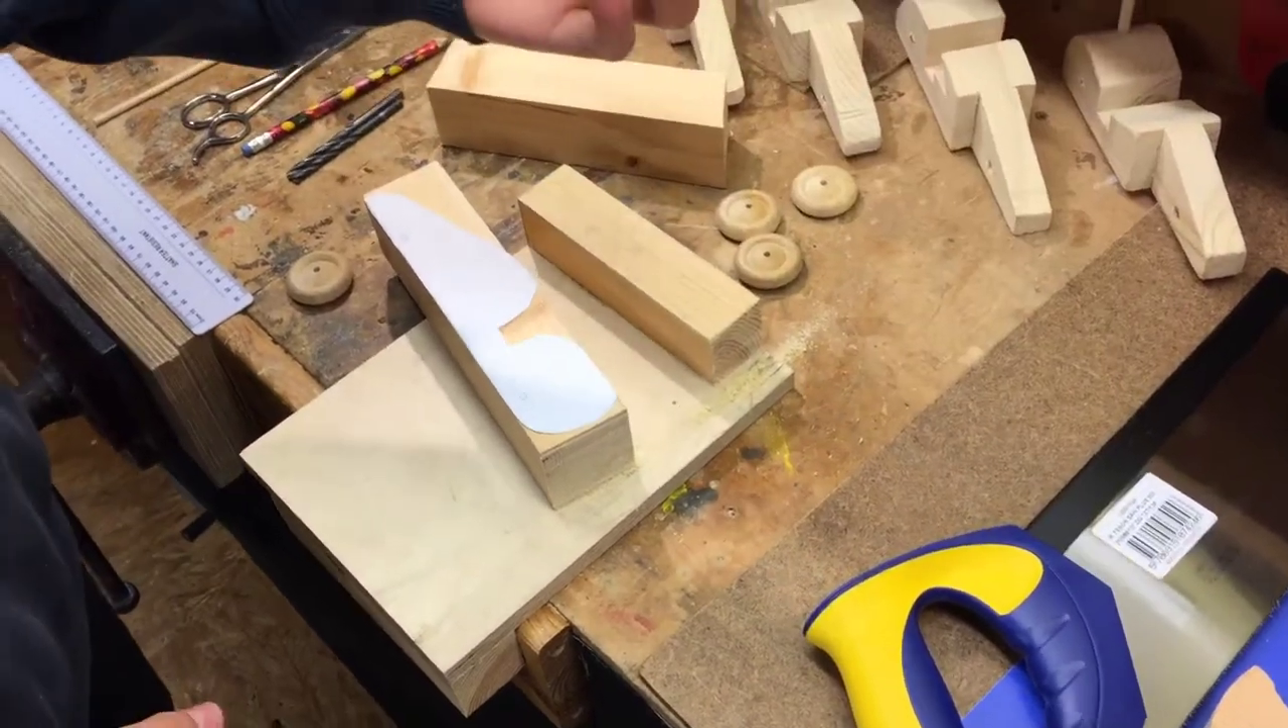As you can see i've stuck the template on i've just stuck it on with a glue stick.